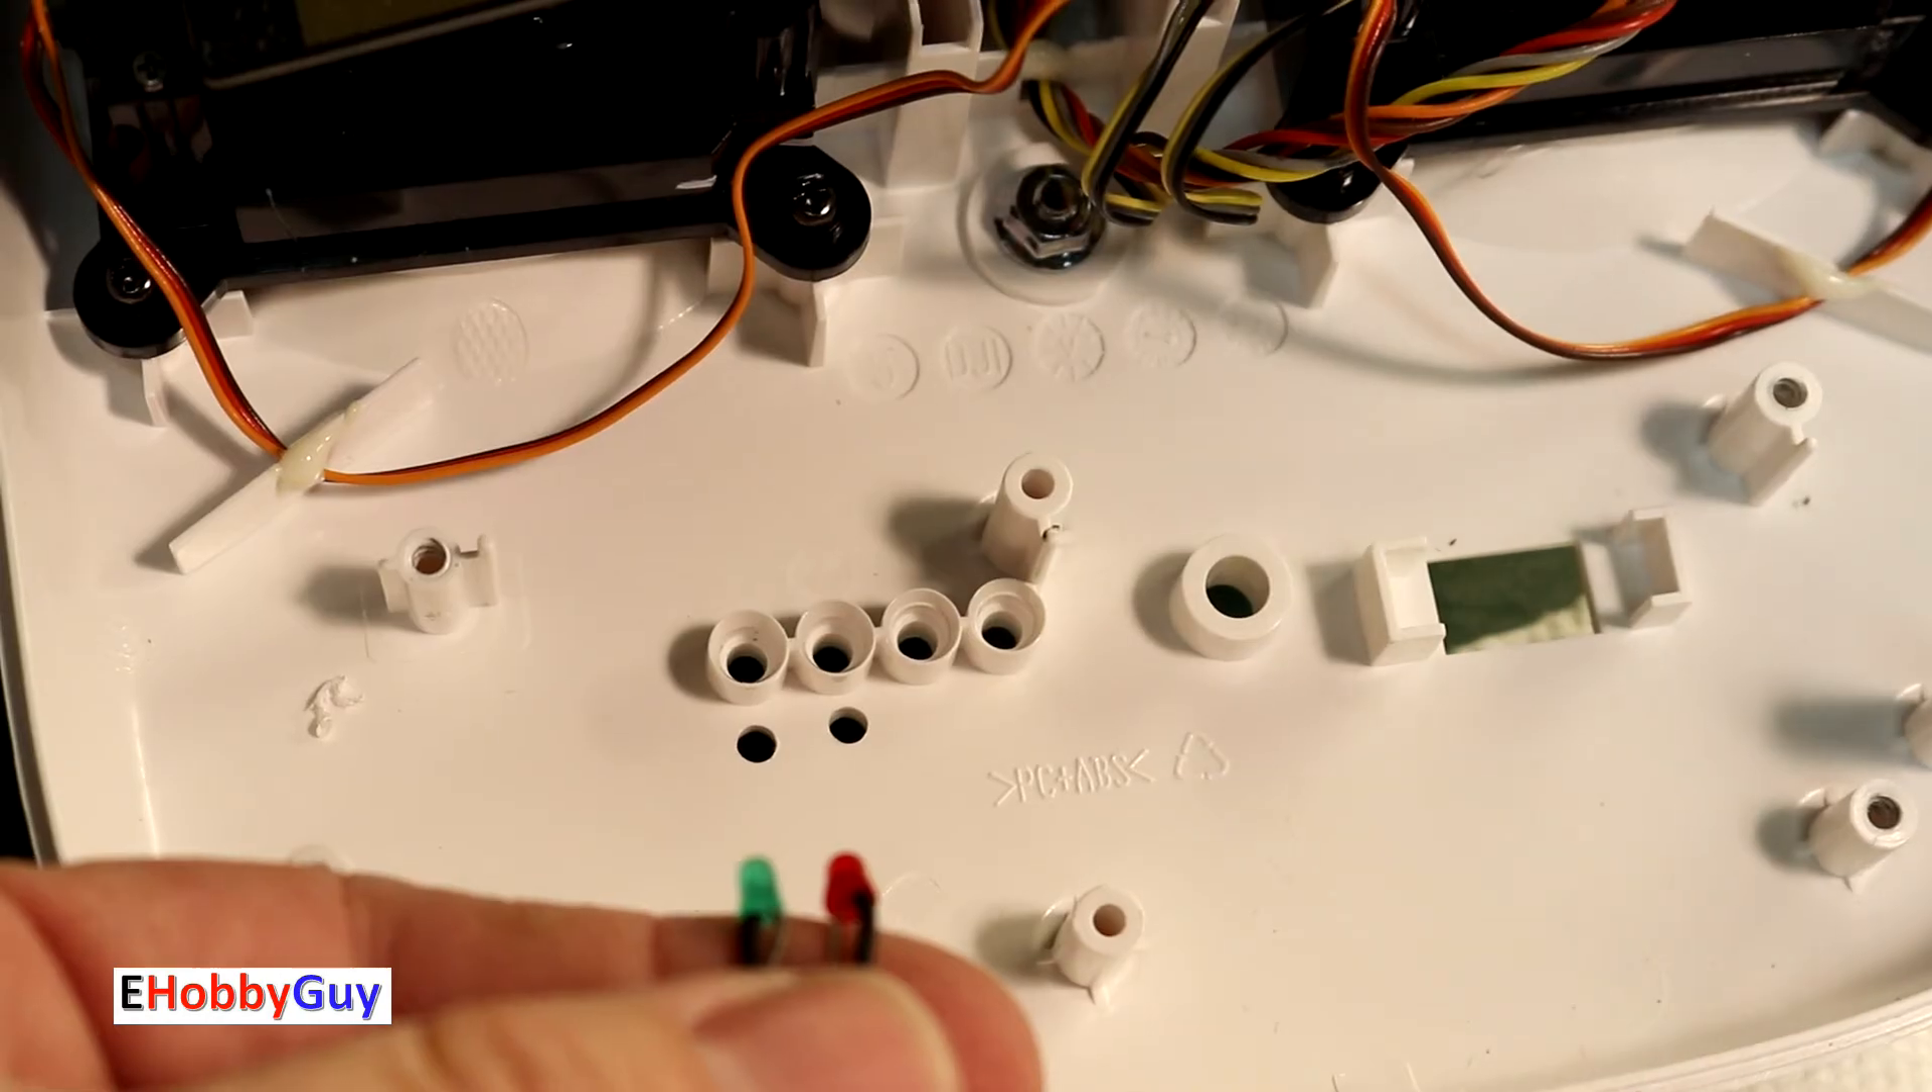Here are the two leds ready to be placed into the housing.